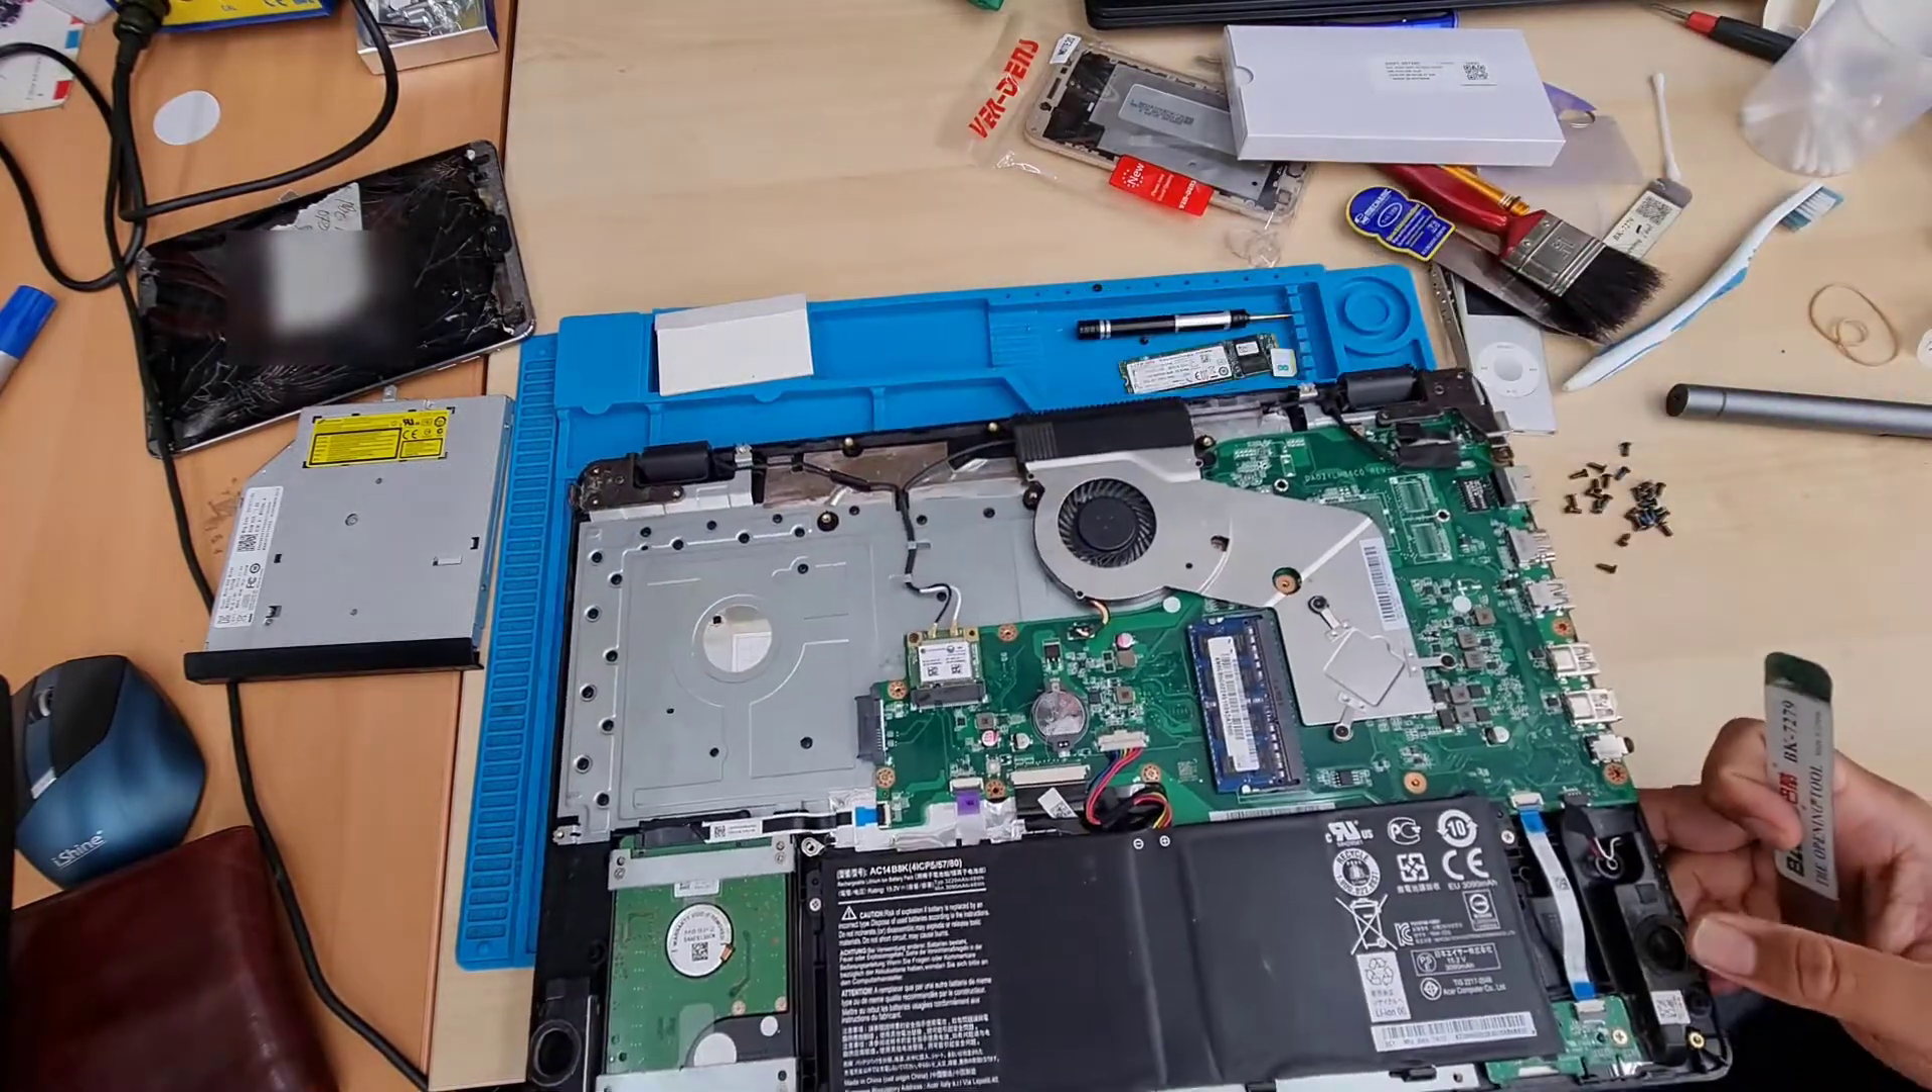All right, so the back cover already opened up.